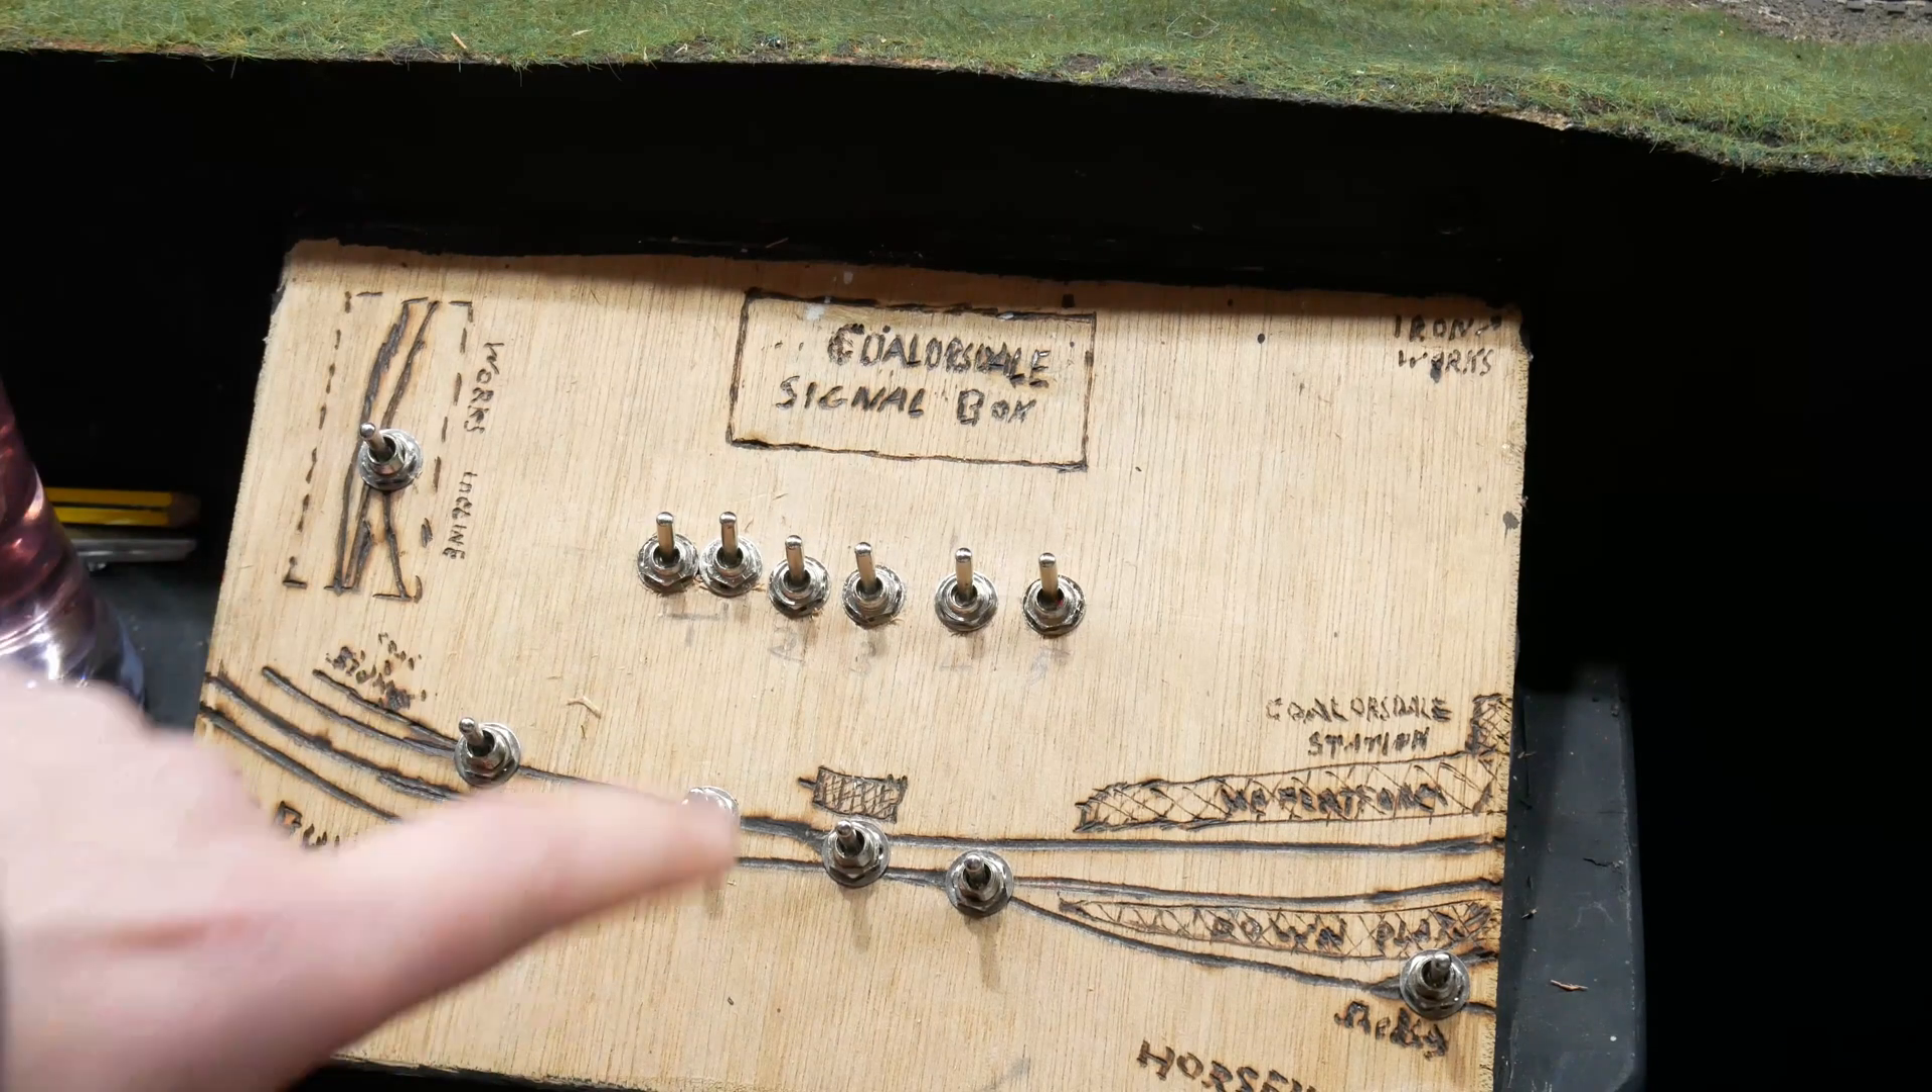Okay, so I've got the line of switches in.